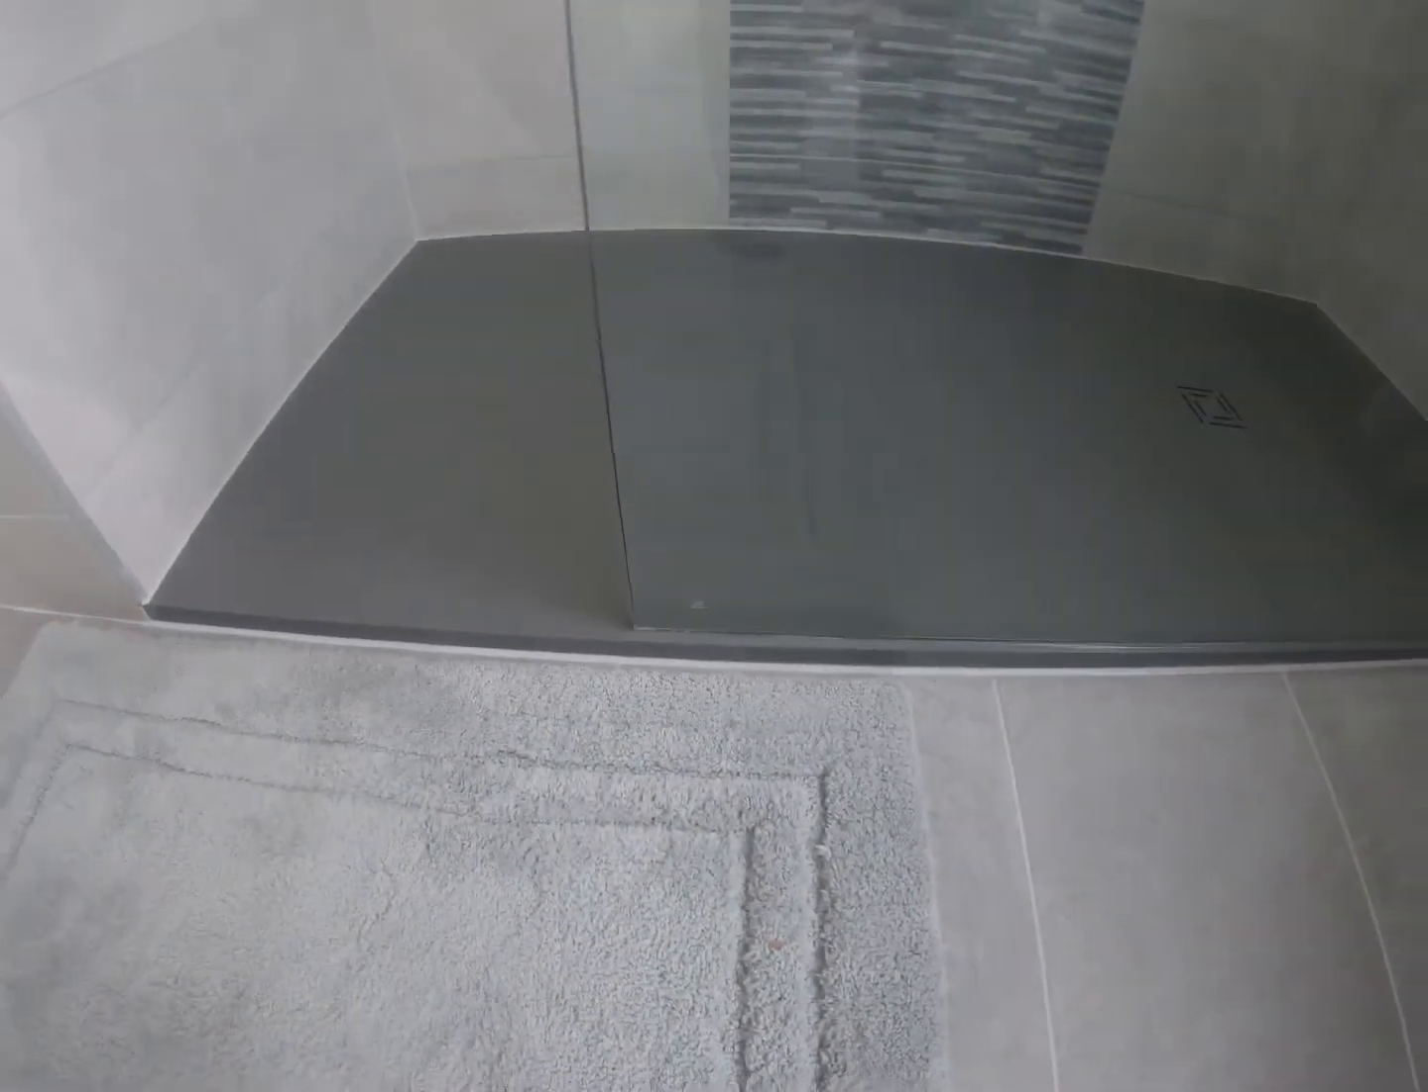With this particular floor it's slightly proud so you just get about an inch step.